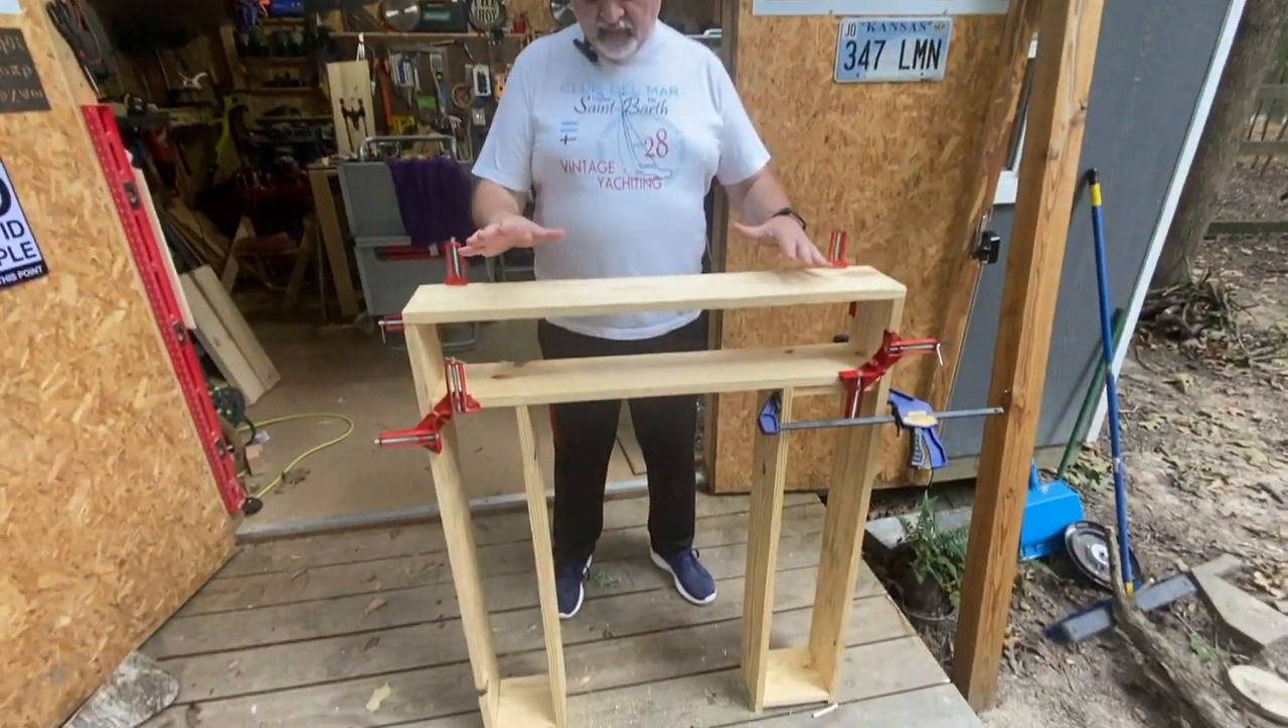The basic form is present we need to add a couple of shelves right on on the towers.